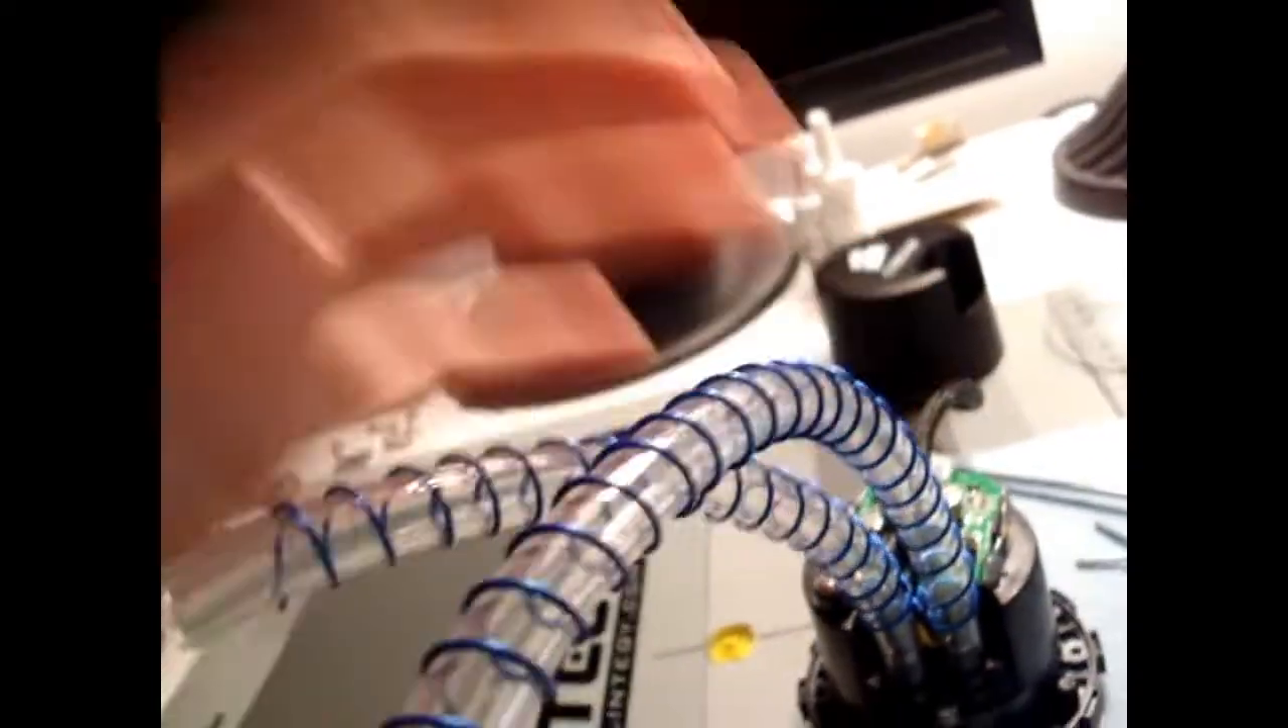As you can see, I got the anti-kink coils on there.